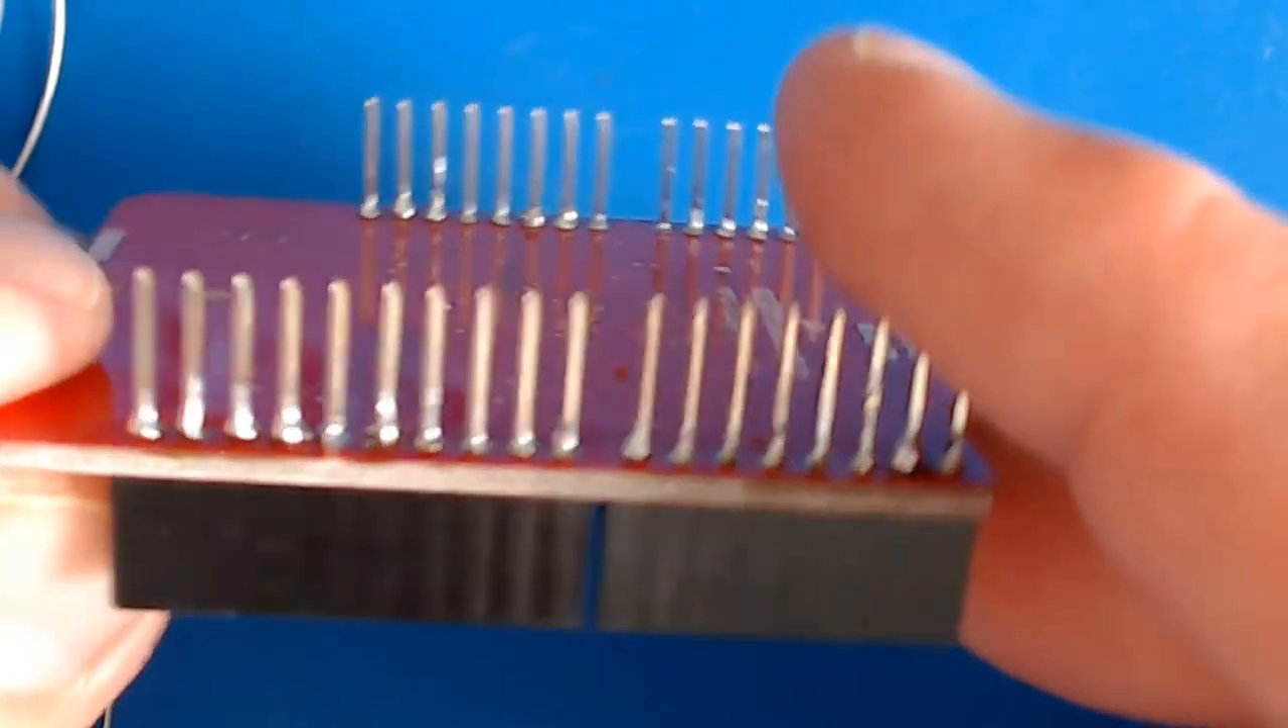Well, it's not perfect, but the pins are straight and everything is flush with the board.